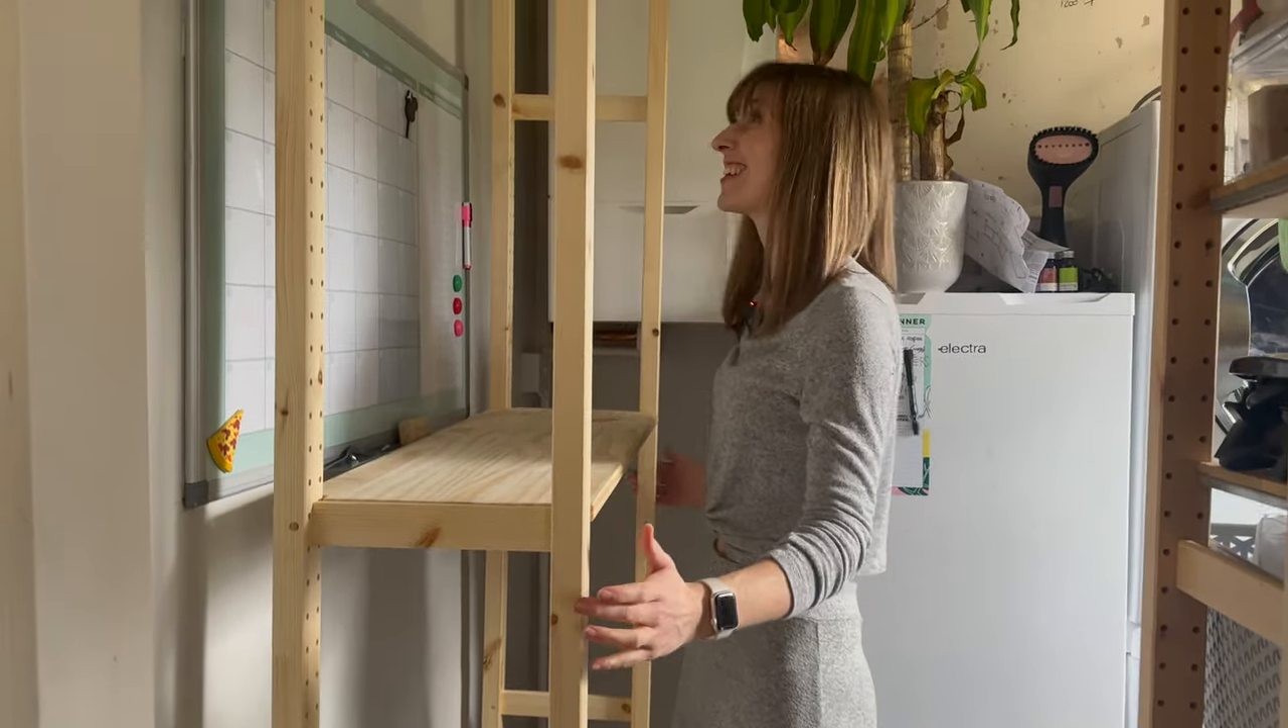Just need to get some more shelves in.